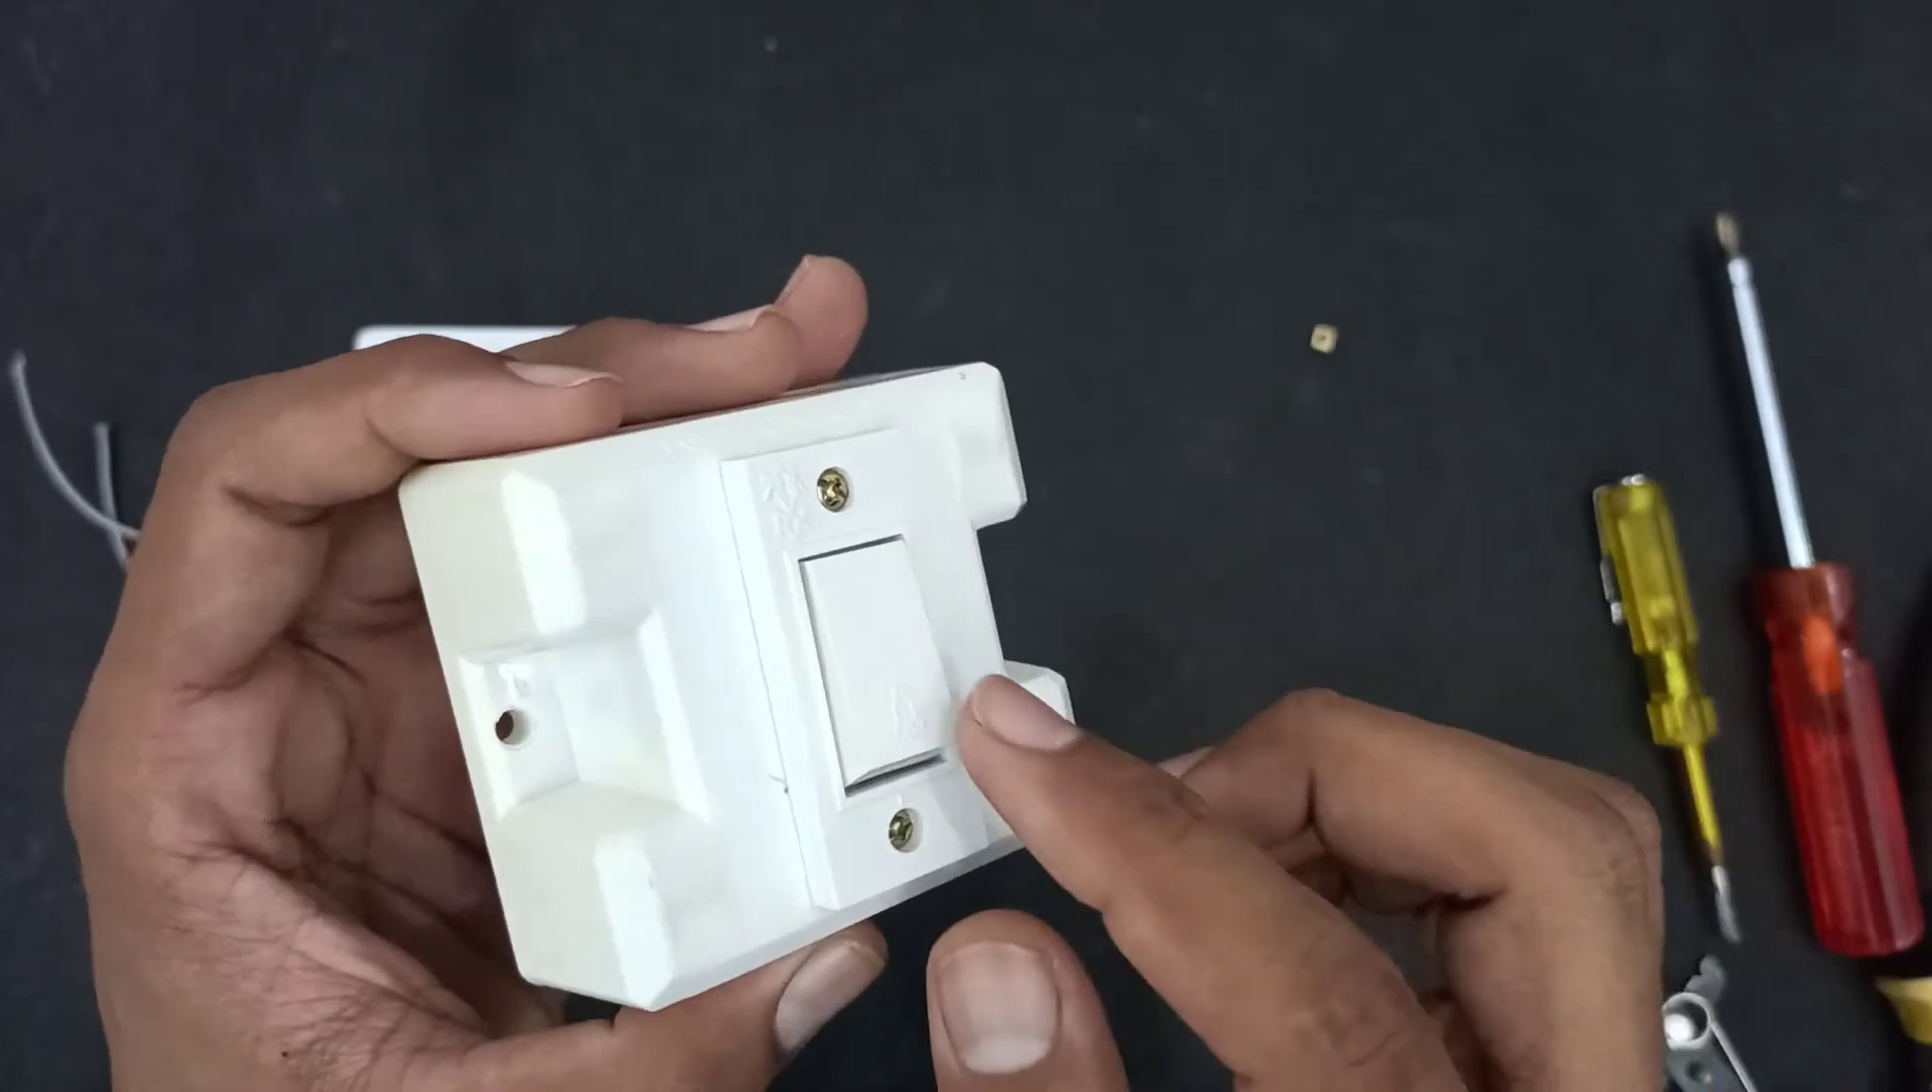तो friends हमने यहाँ पर यह switch लगा लिया है।